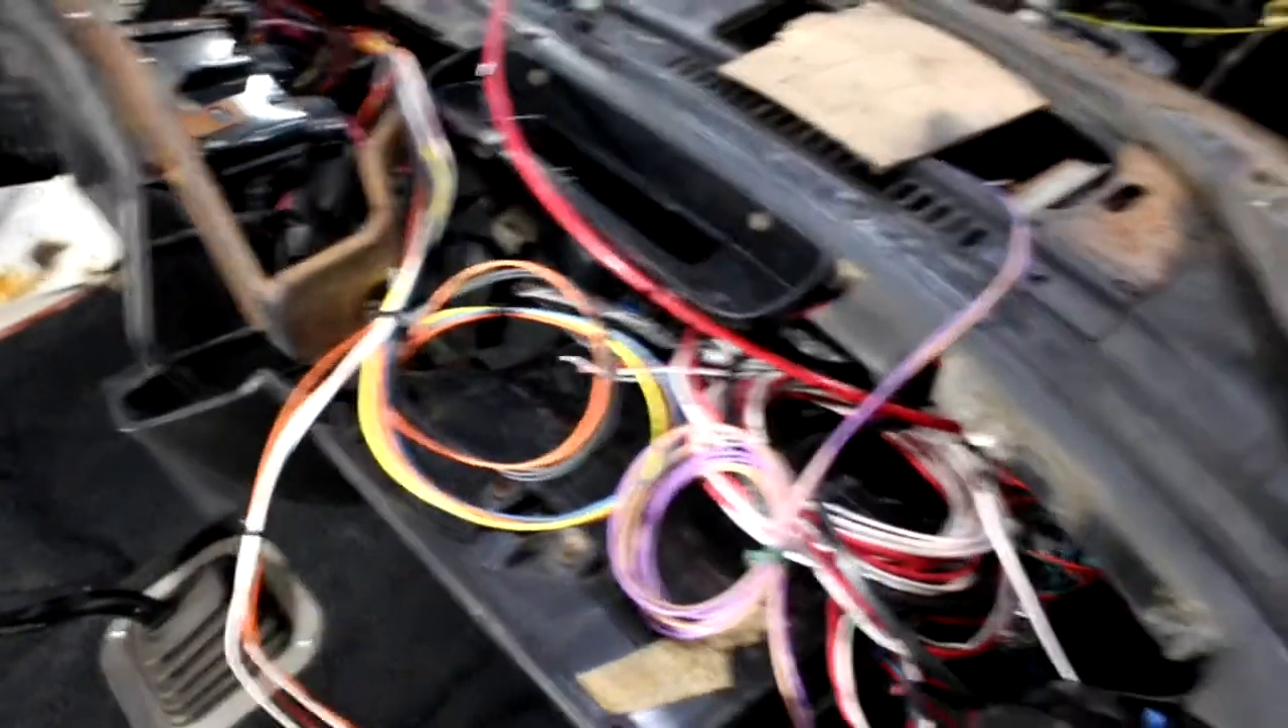Most of the dash wiring is in here it's not secured yet there are a few connections that still need to be made but for the most part we're in good shape.